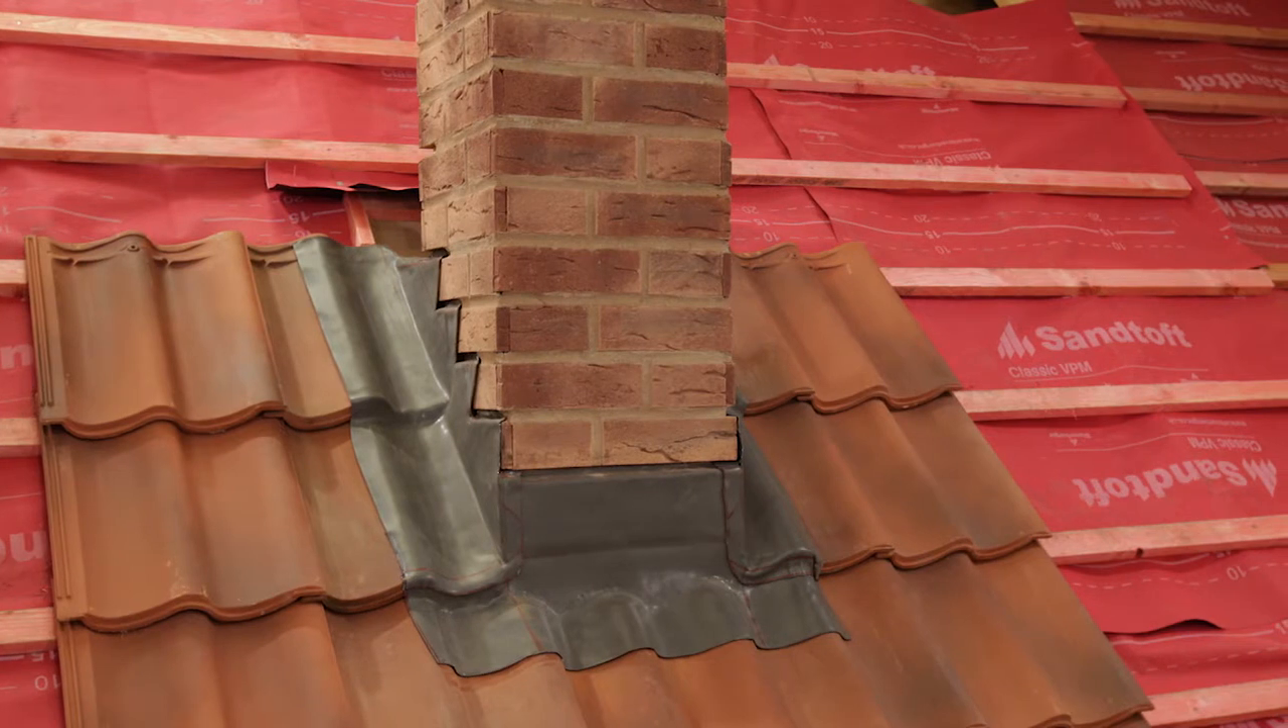There we can see the completed front apron and chimney side flashings.